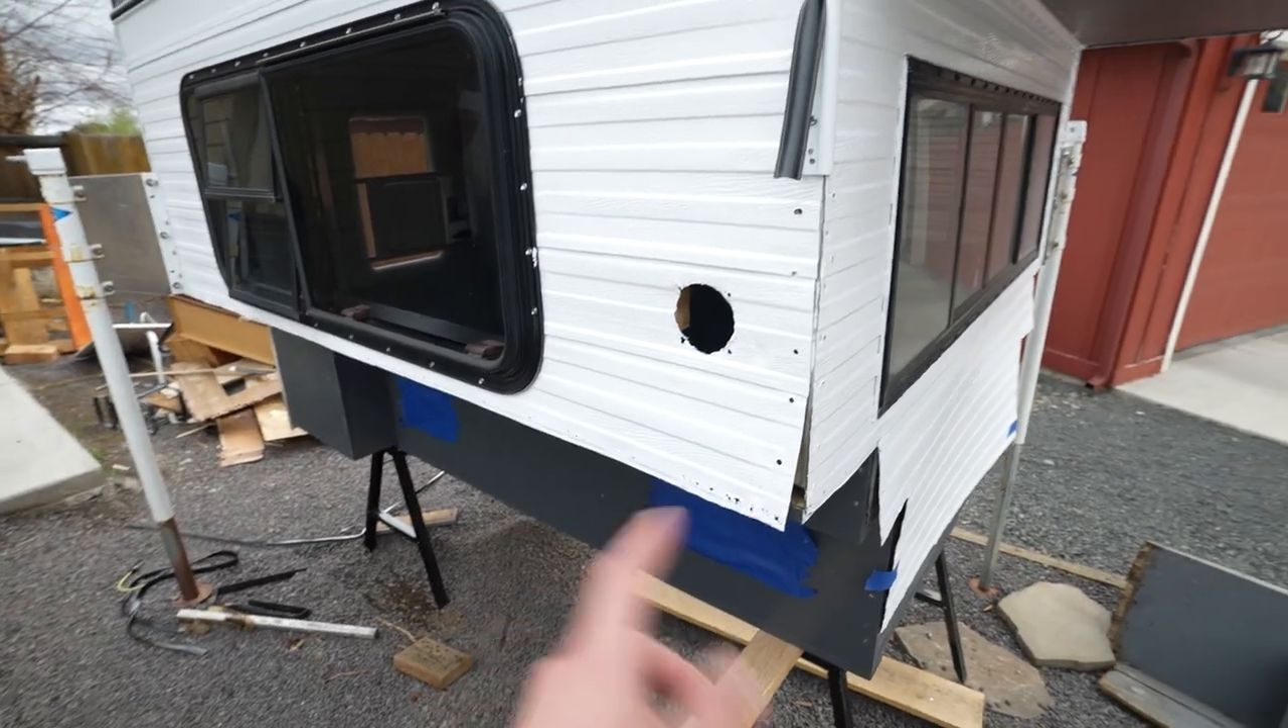And, this side will be nearly done other than putting on this bottom piece of trim, which we already got that painted as well.